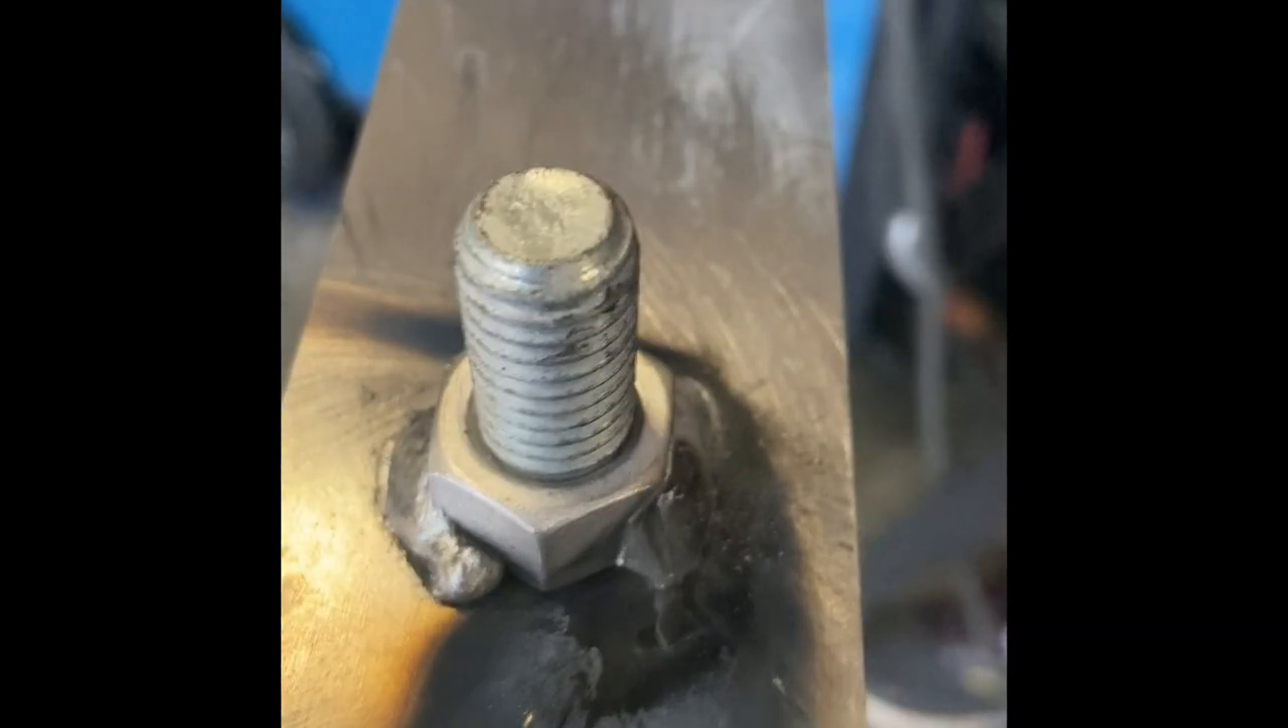I also put the bolt into there to act as a heat sink so that you don't wipe out the threads on that nut.